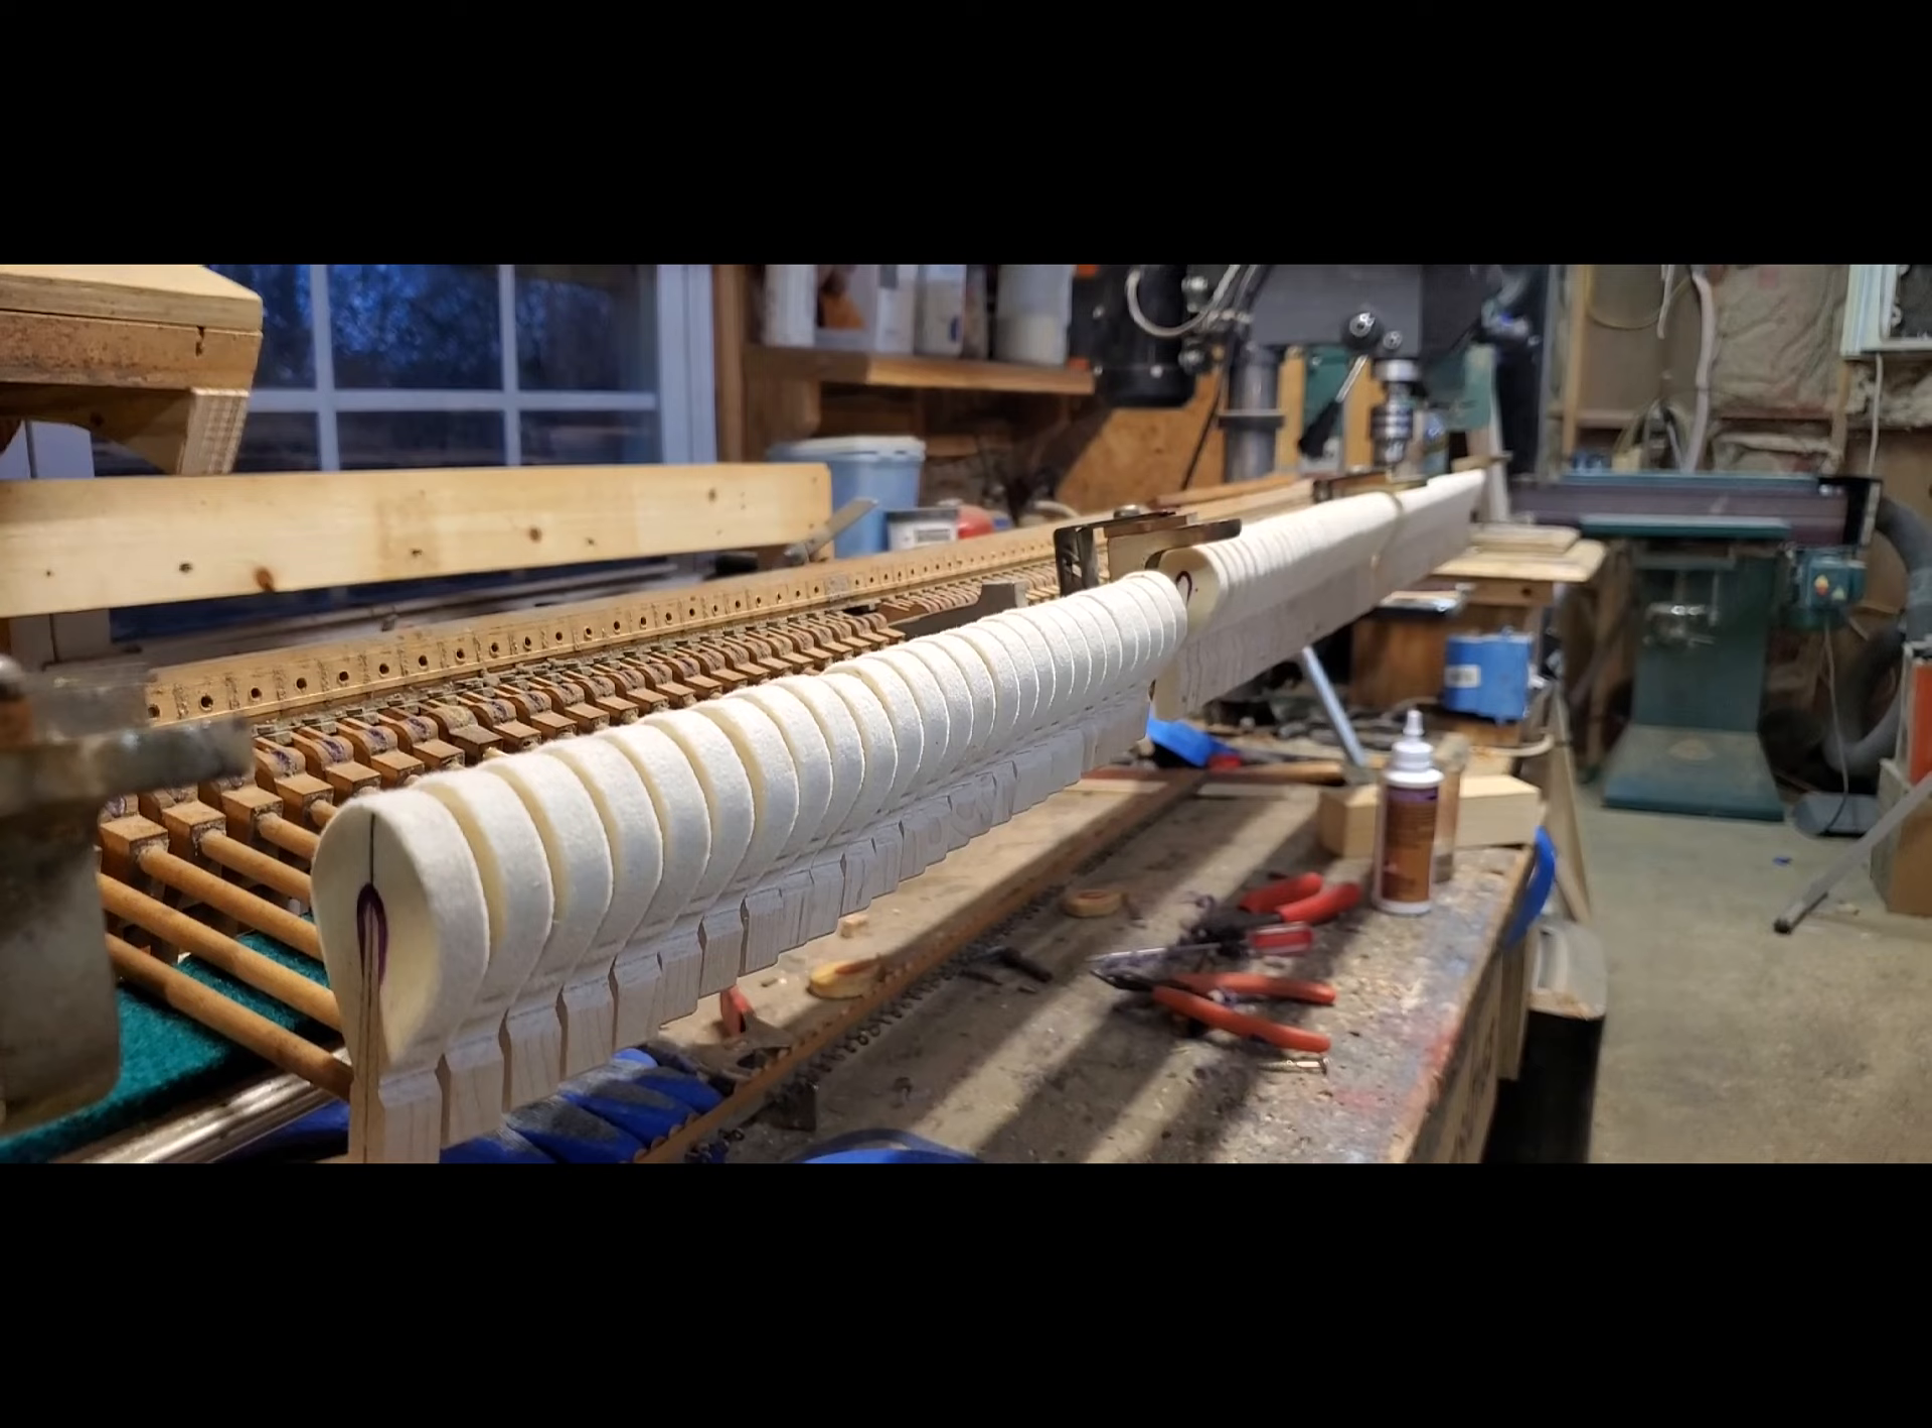The hammers are all installed now.